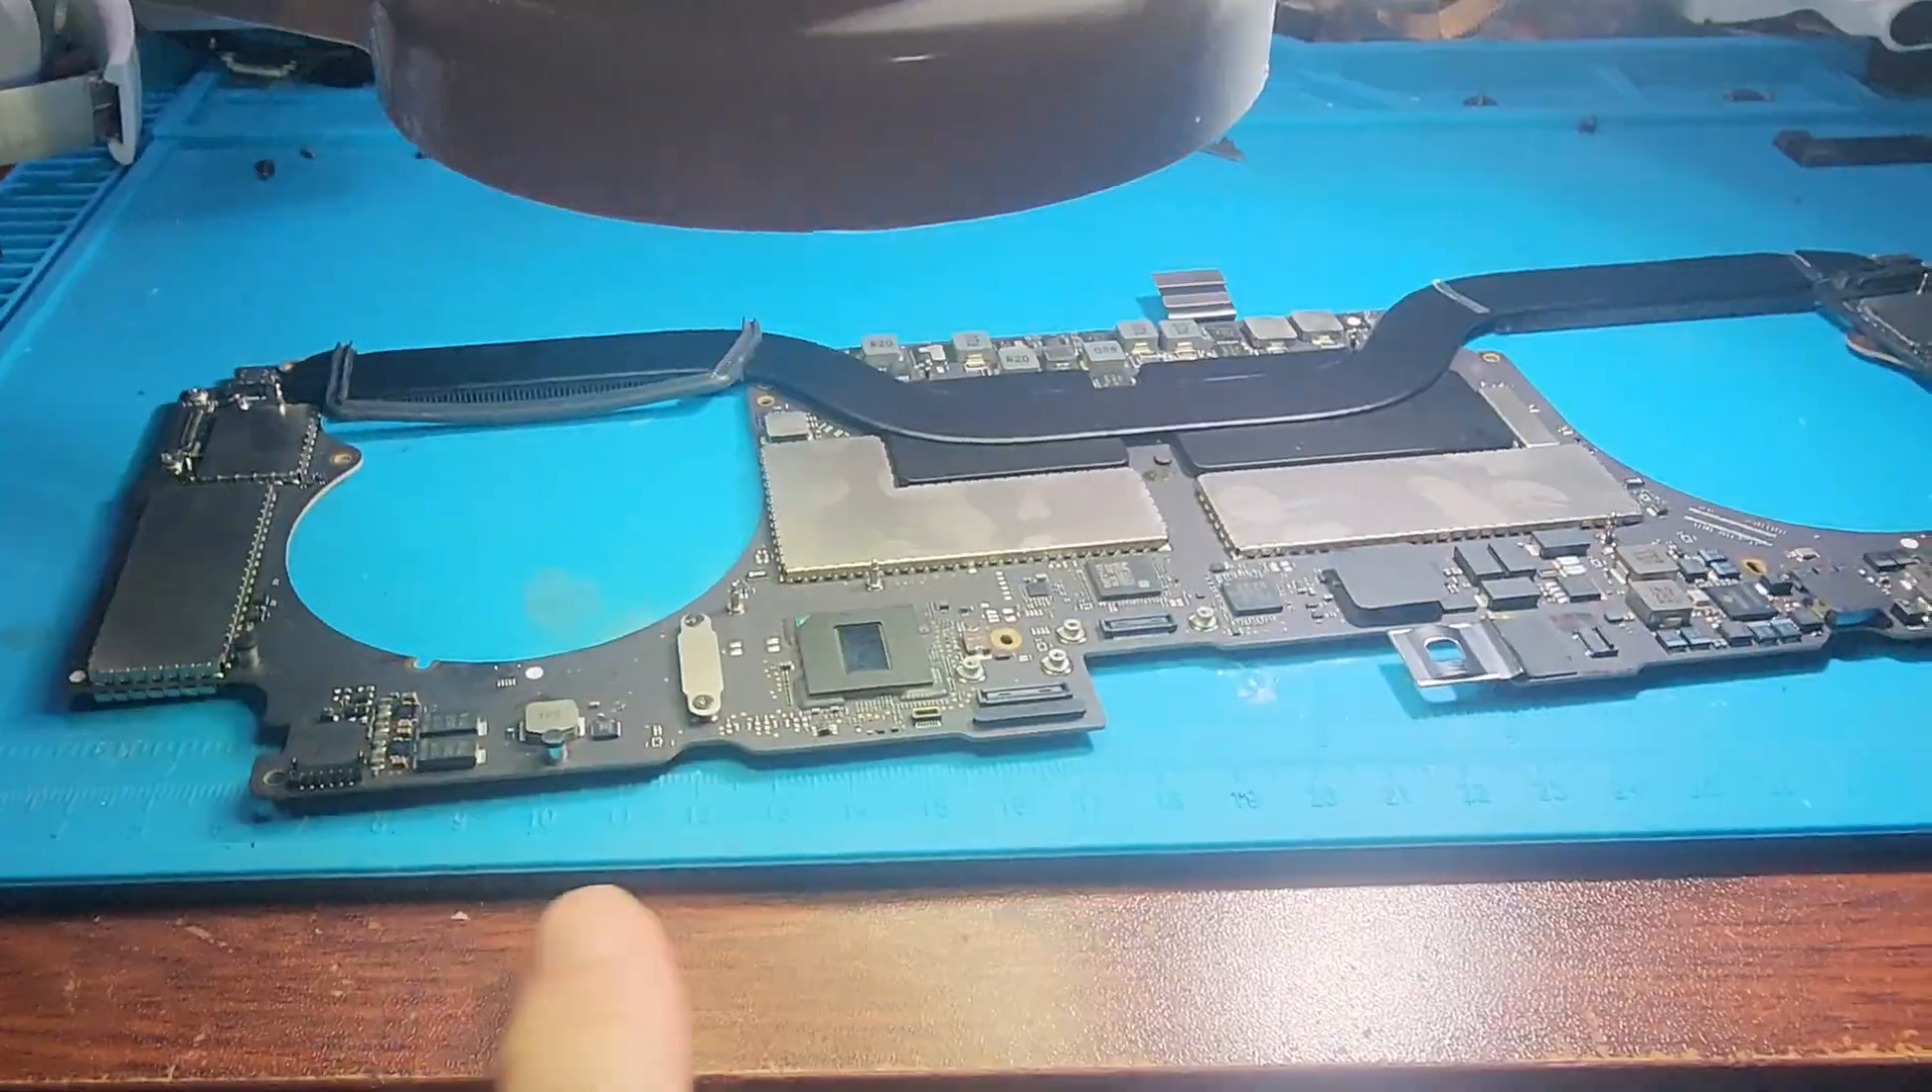Okay, so I have the board fully out.